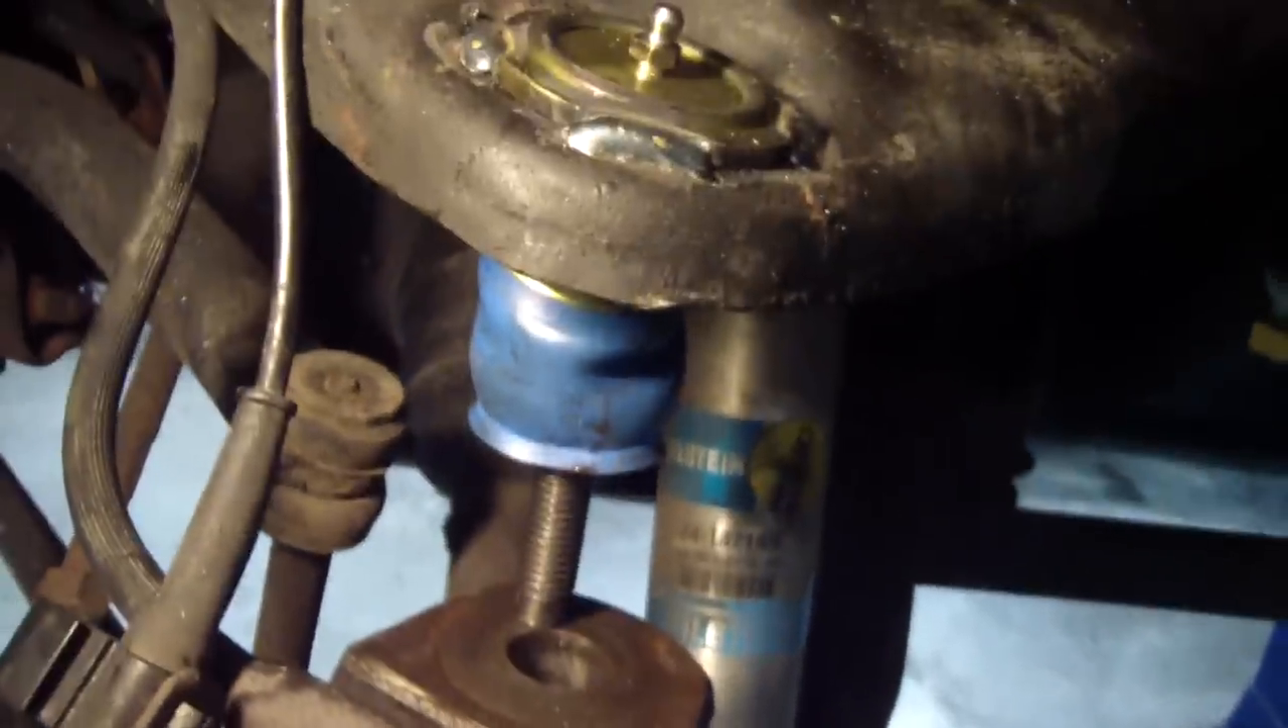I got quite a distance to bridge here on this knuckle to this ball joint.